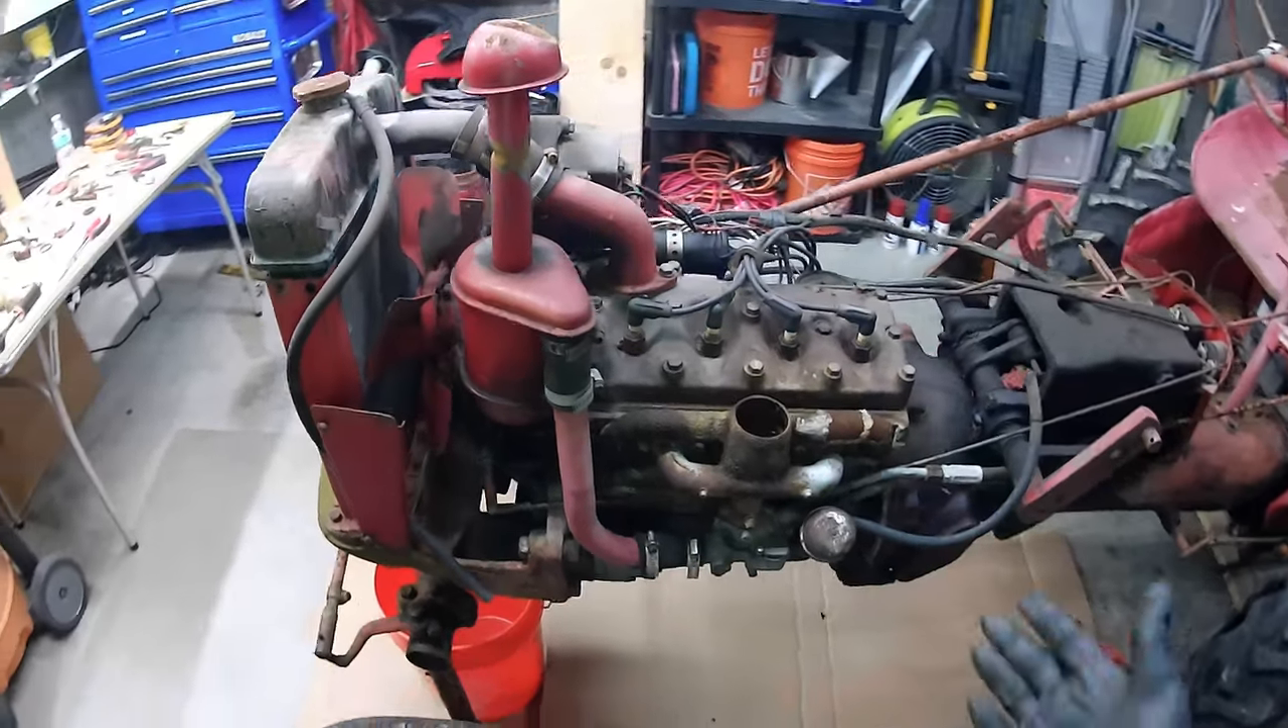We'll be right back. All right, so we got the hood removed. Here's what we're looking at.